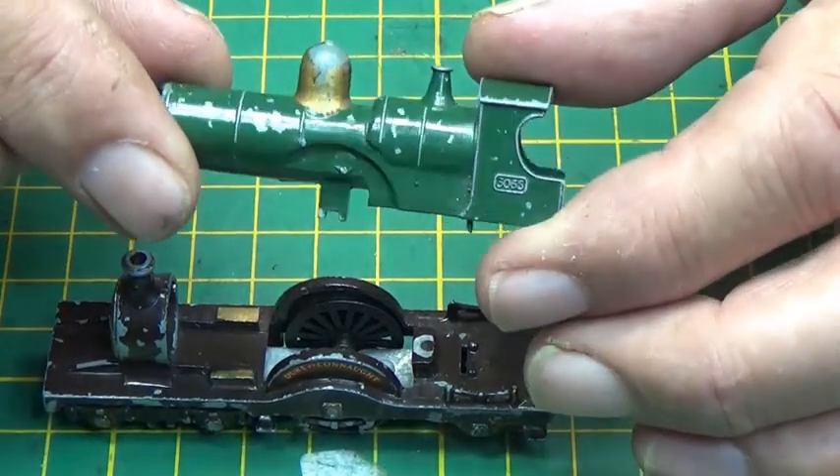As you can see, the boiler and cab assembly, as you can see, the boiler and cab assembly, have come loose from the main chassis mounting.